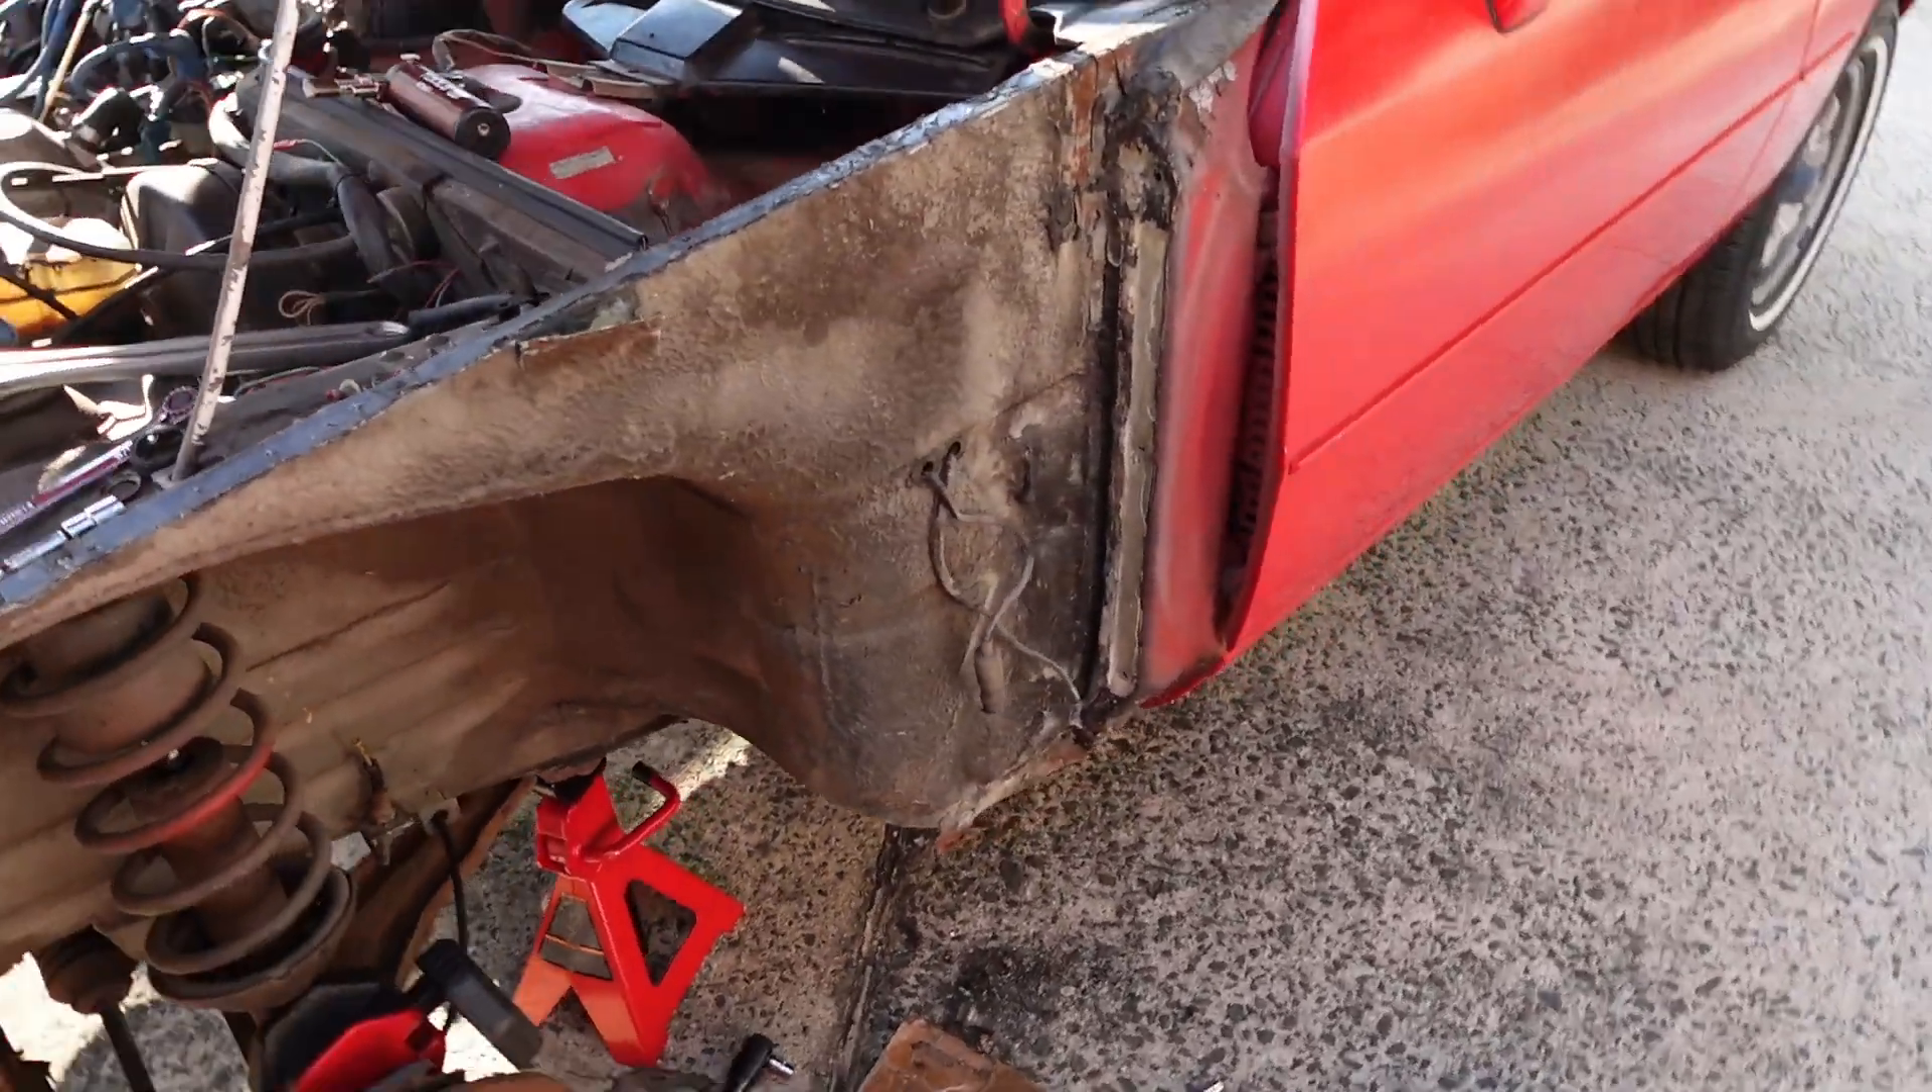Um so i got the fender off.